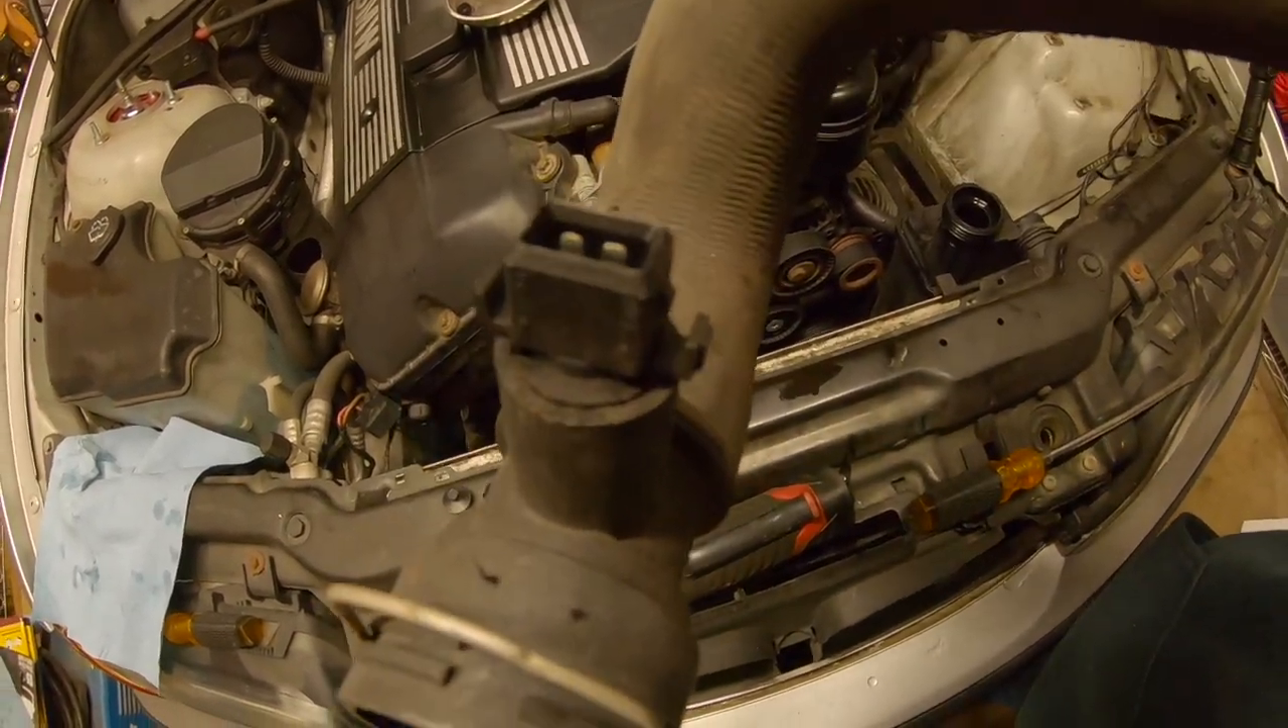This crusty ass hose is out with that temperature sensor right there.